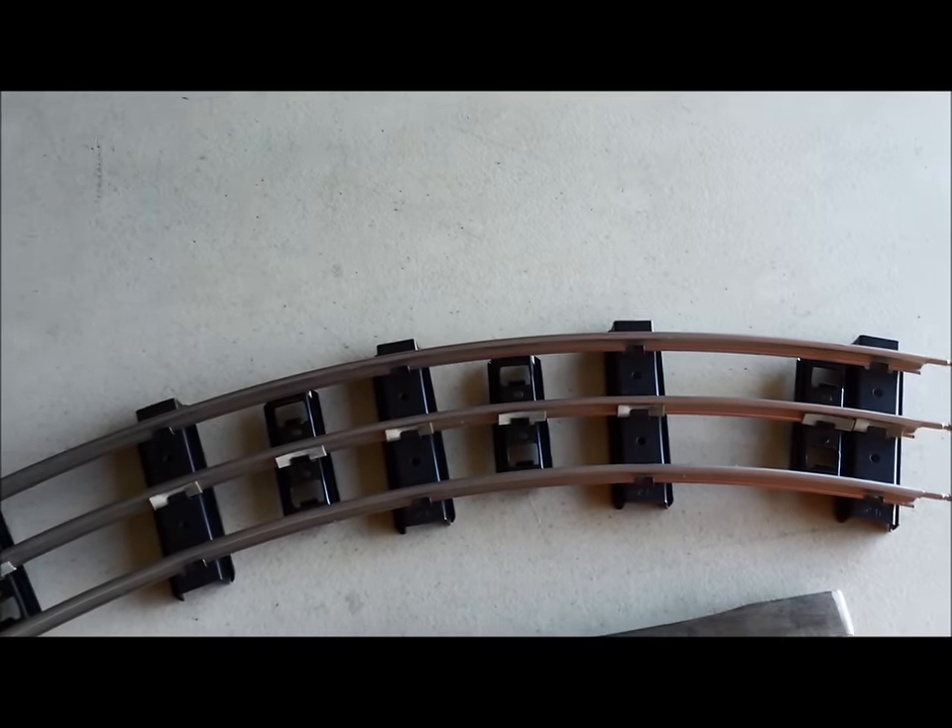There it is assembled. The ties and insulators are installed.